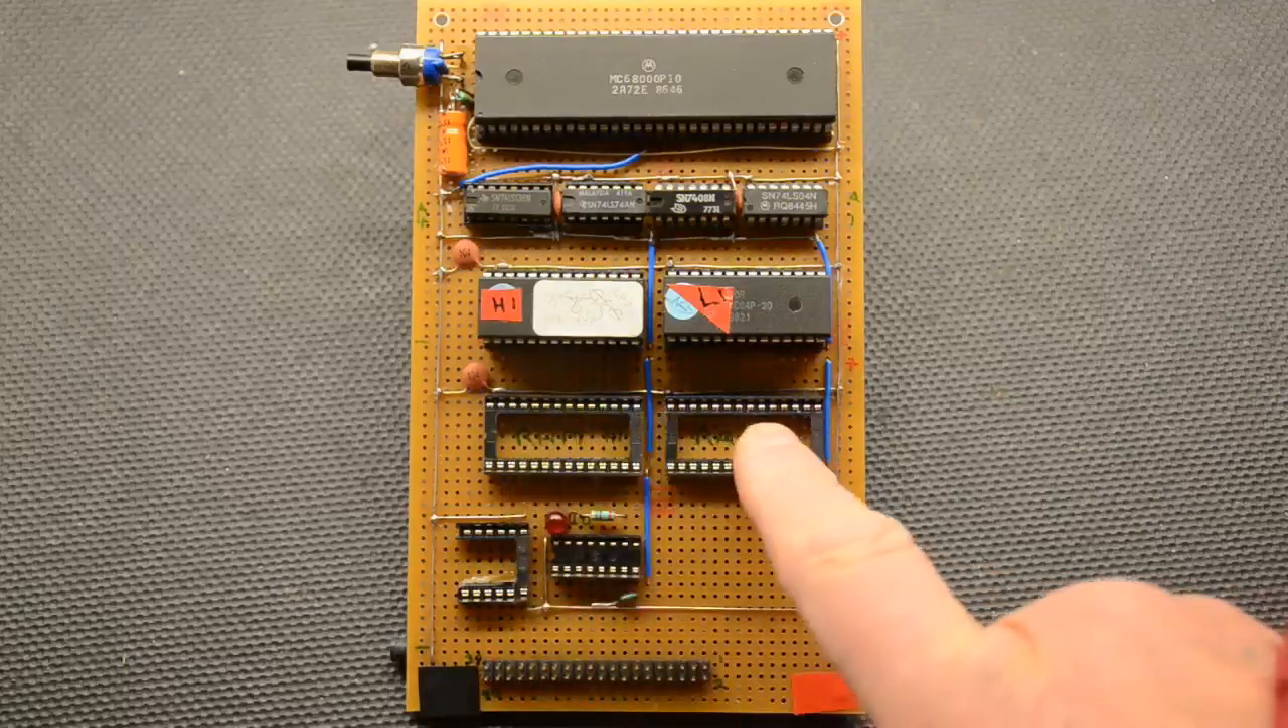There are various bits missing, like the two RAMs are missing, the display is missing and the I .O. decoder is missing as well.